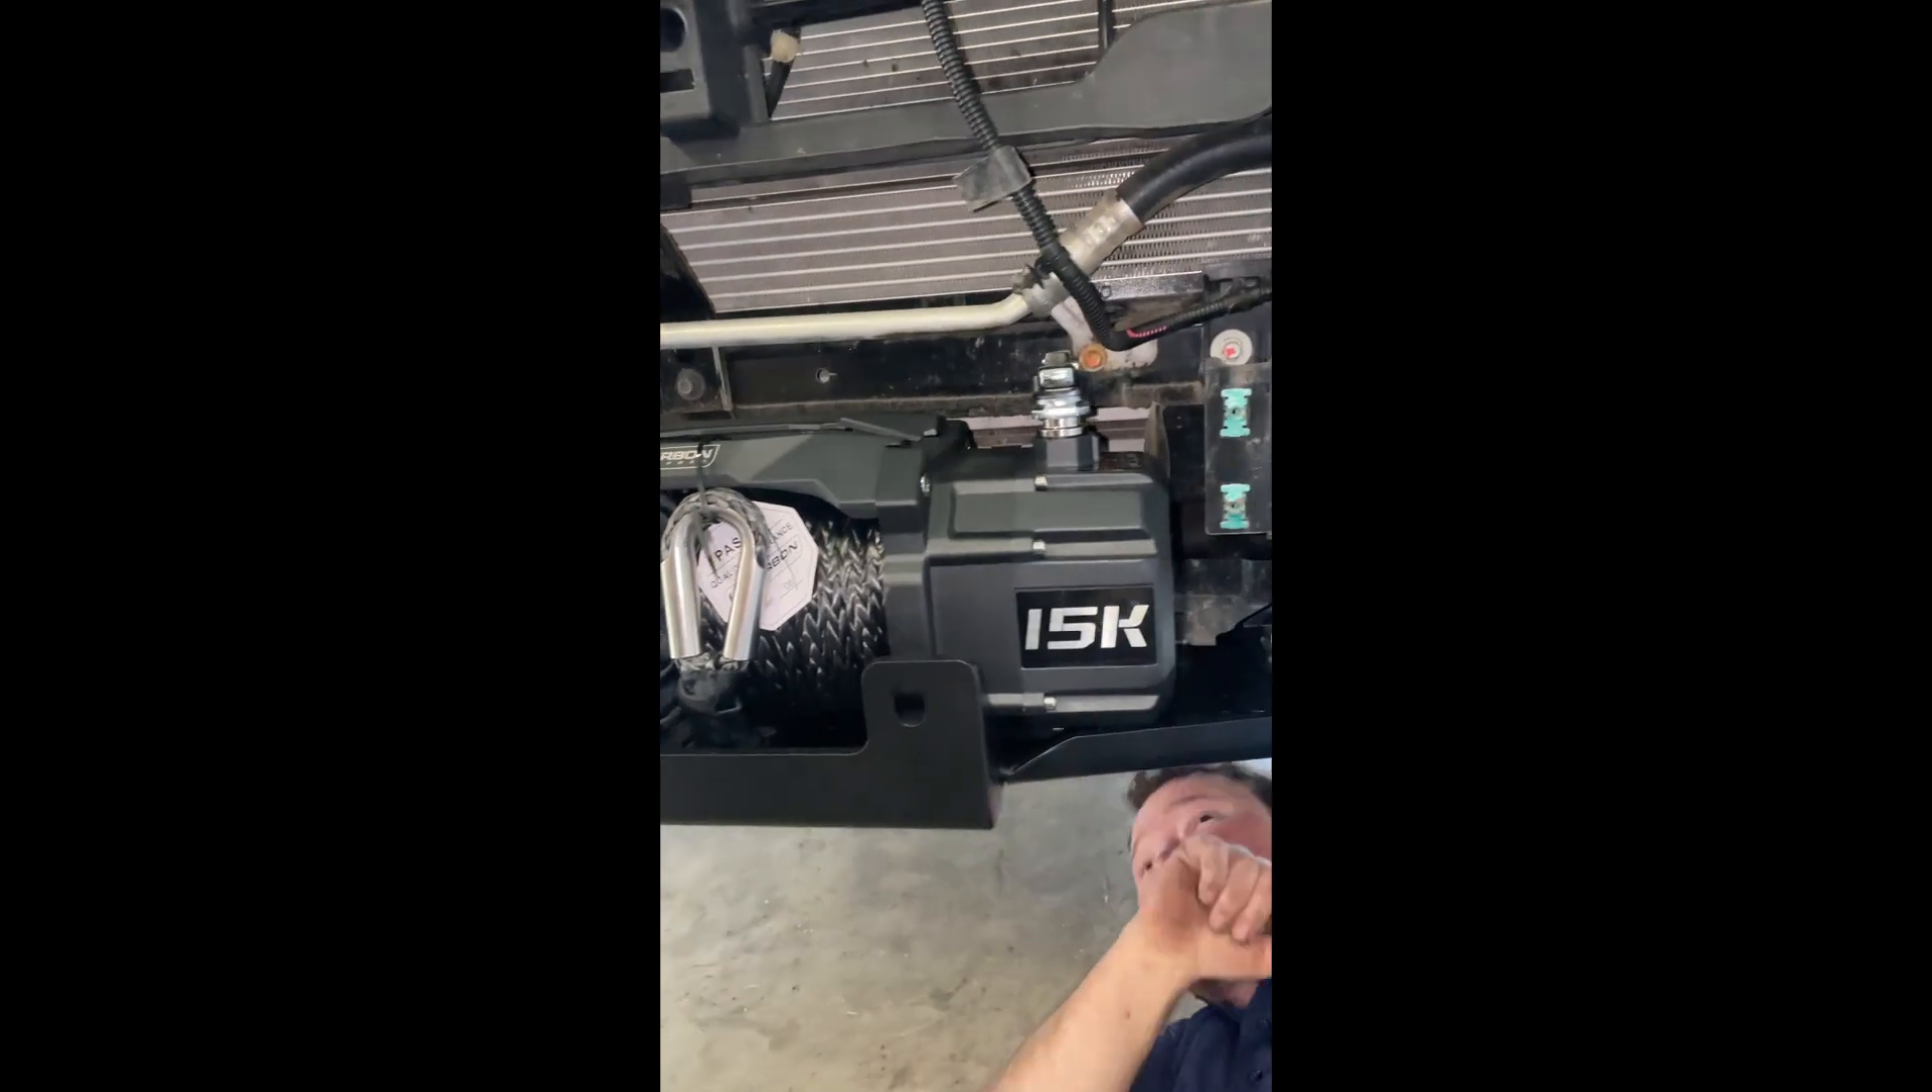So once it's cut out the way the winch fits in there perfectly.